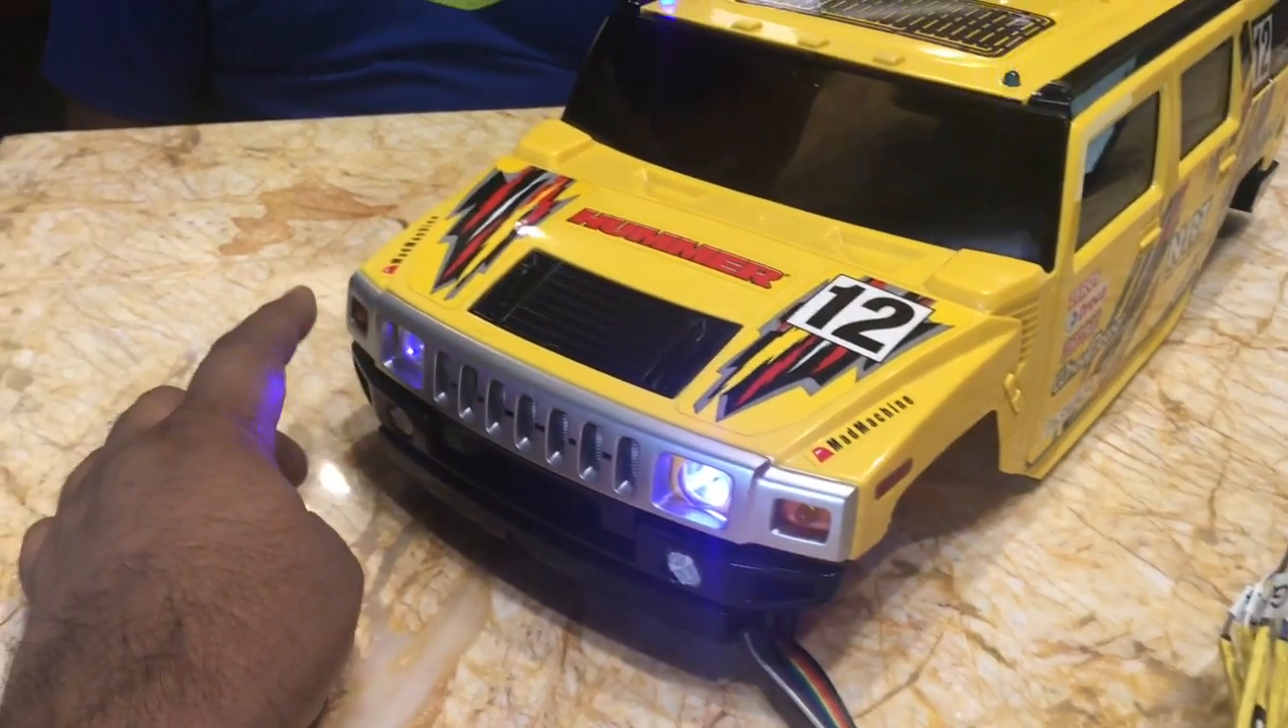As you can see the two headlights LEDs have gone into the original place where there was a place for headlights.